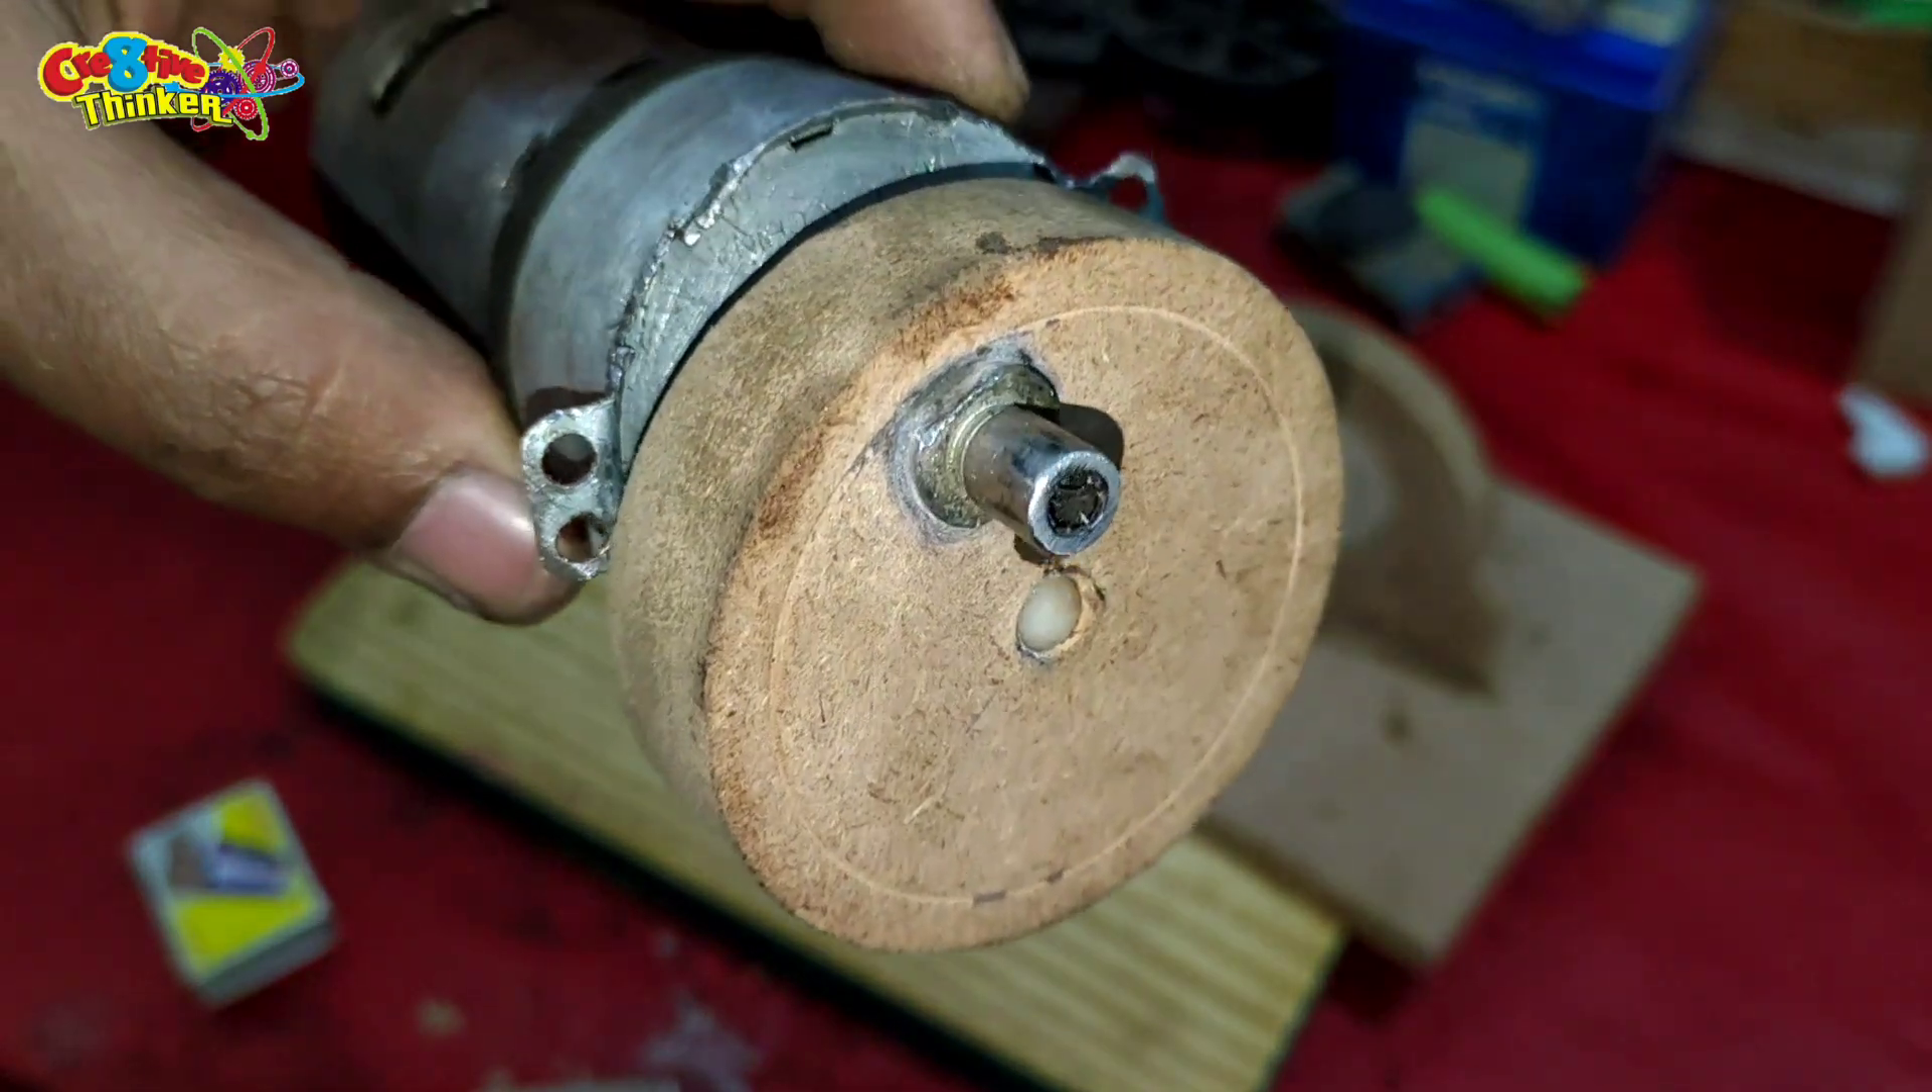गेर मोटर से फ्लाइवील को हमने अच्छी तरीके से जोड दिया है यह मजबूत रहेगा।